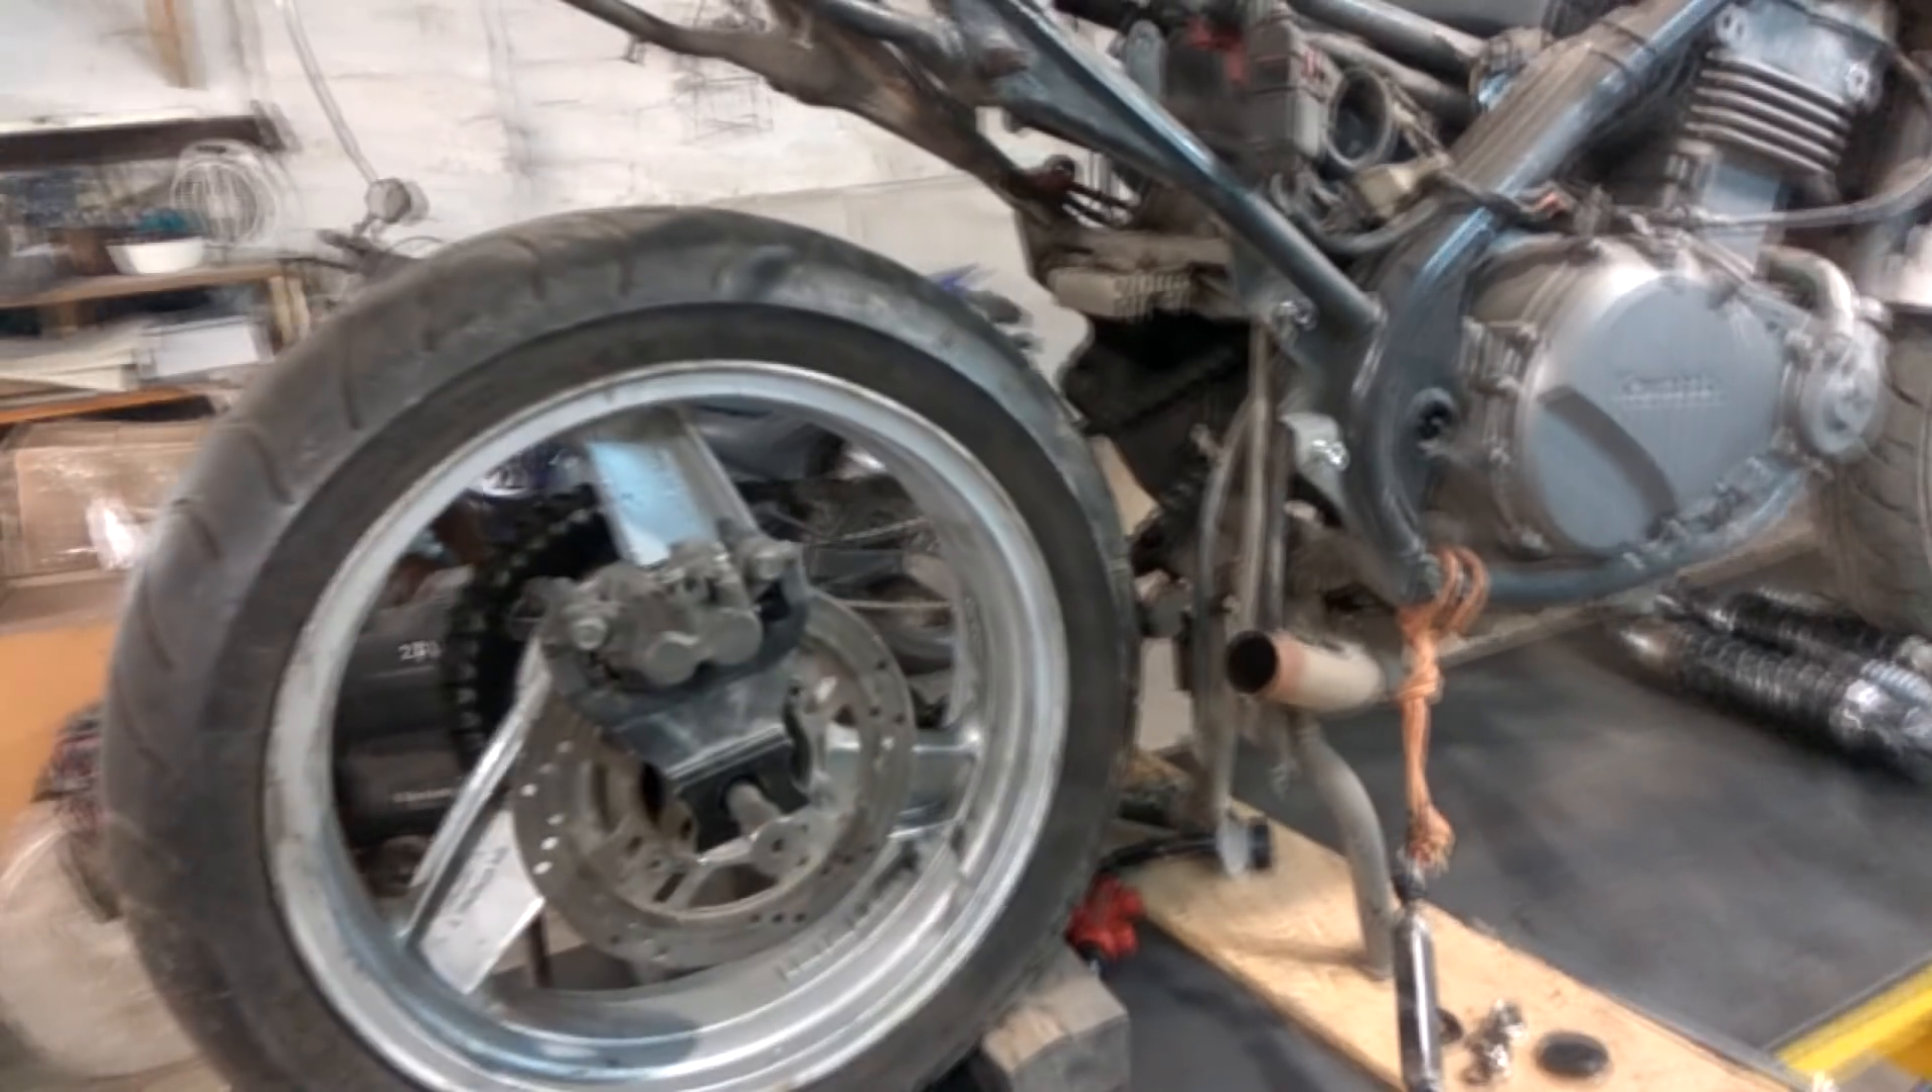Ну вот собственно разобрал заднюю часть накинул колесо чтобы посмотреть прикинуть что будет.